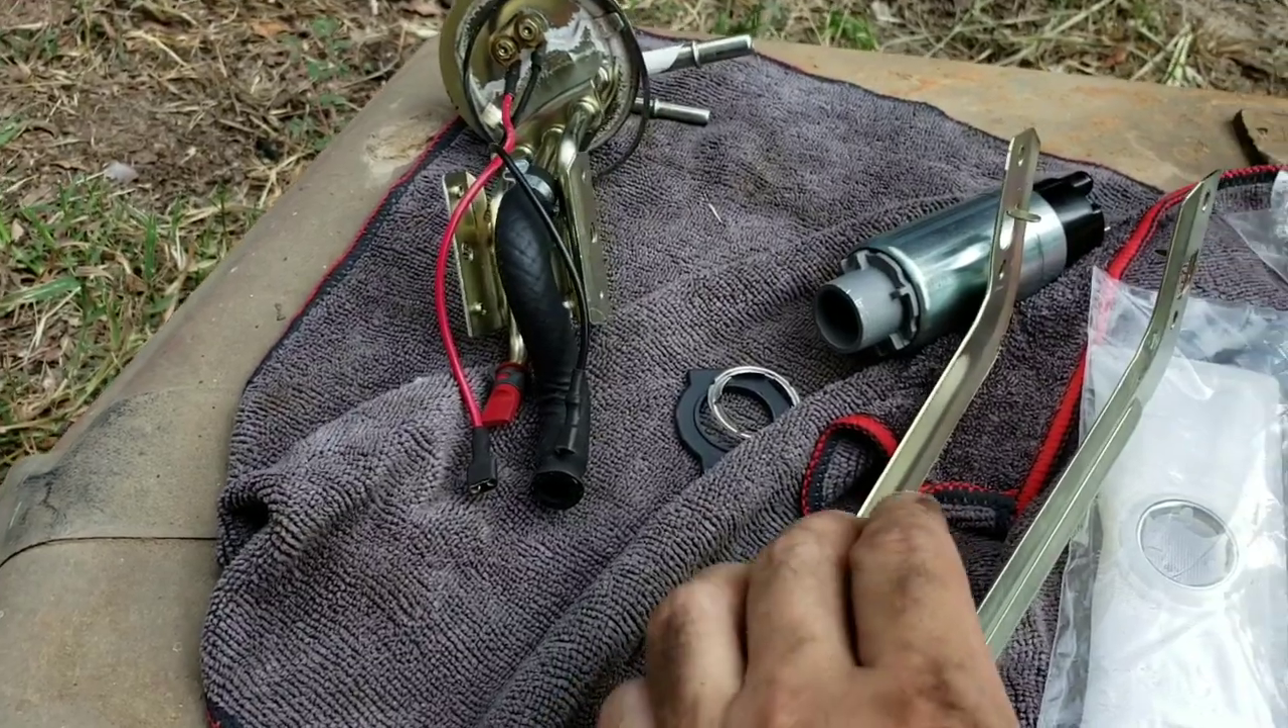Alright guys so then got the pump off.